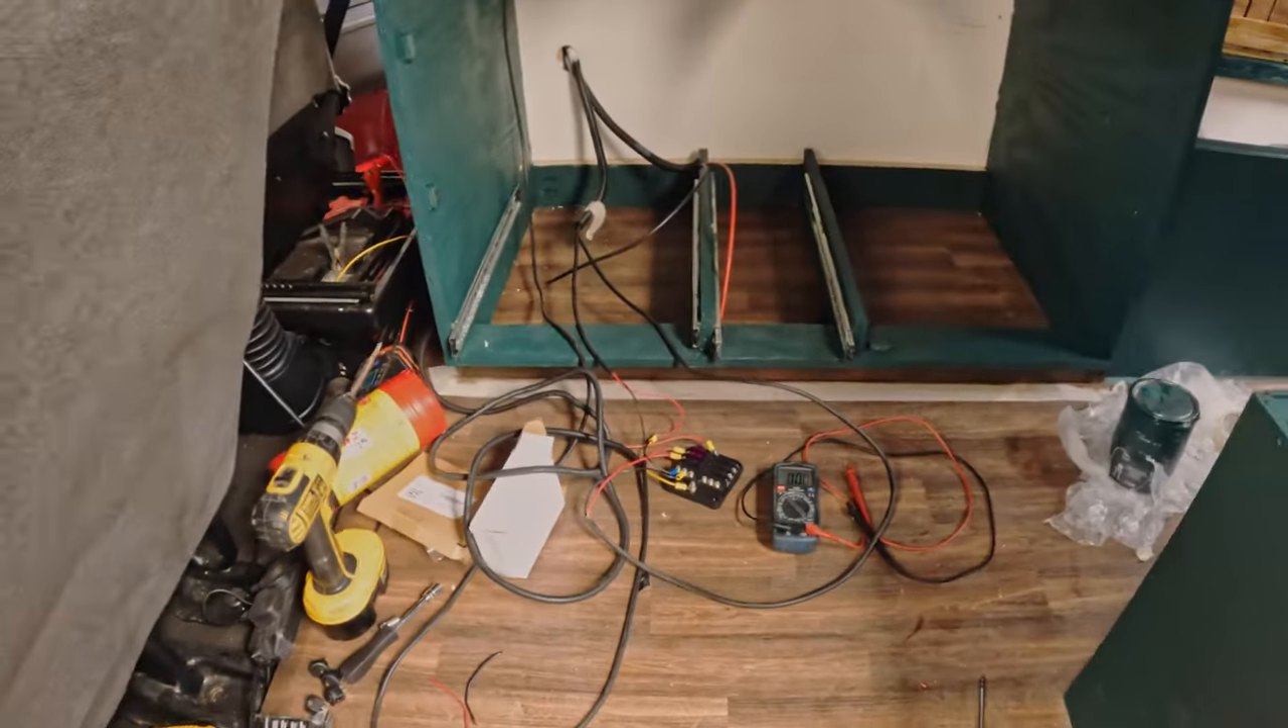So while she's been doing that, I temporarily wired up our fuse box just to make sure everything's fine before I fix it in place.